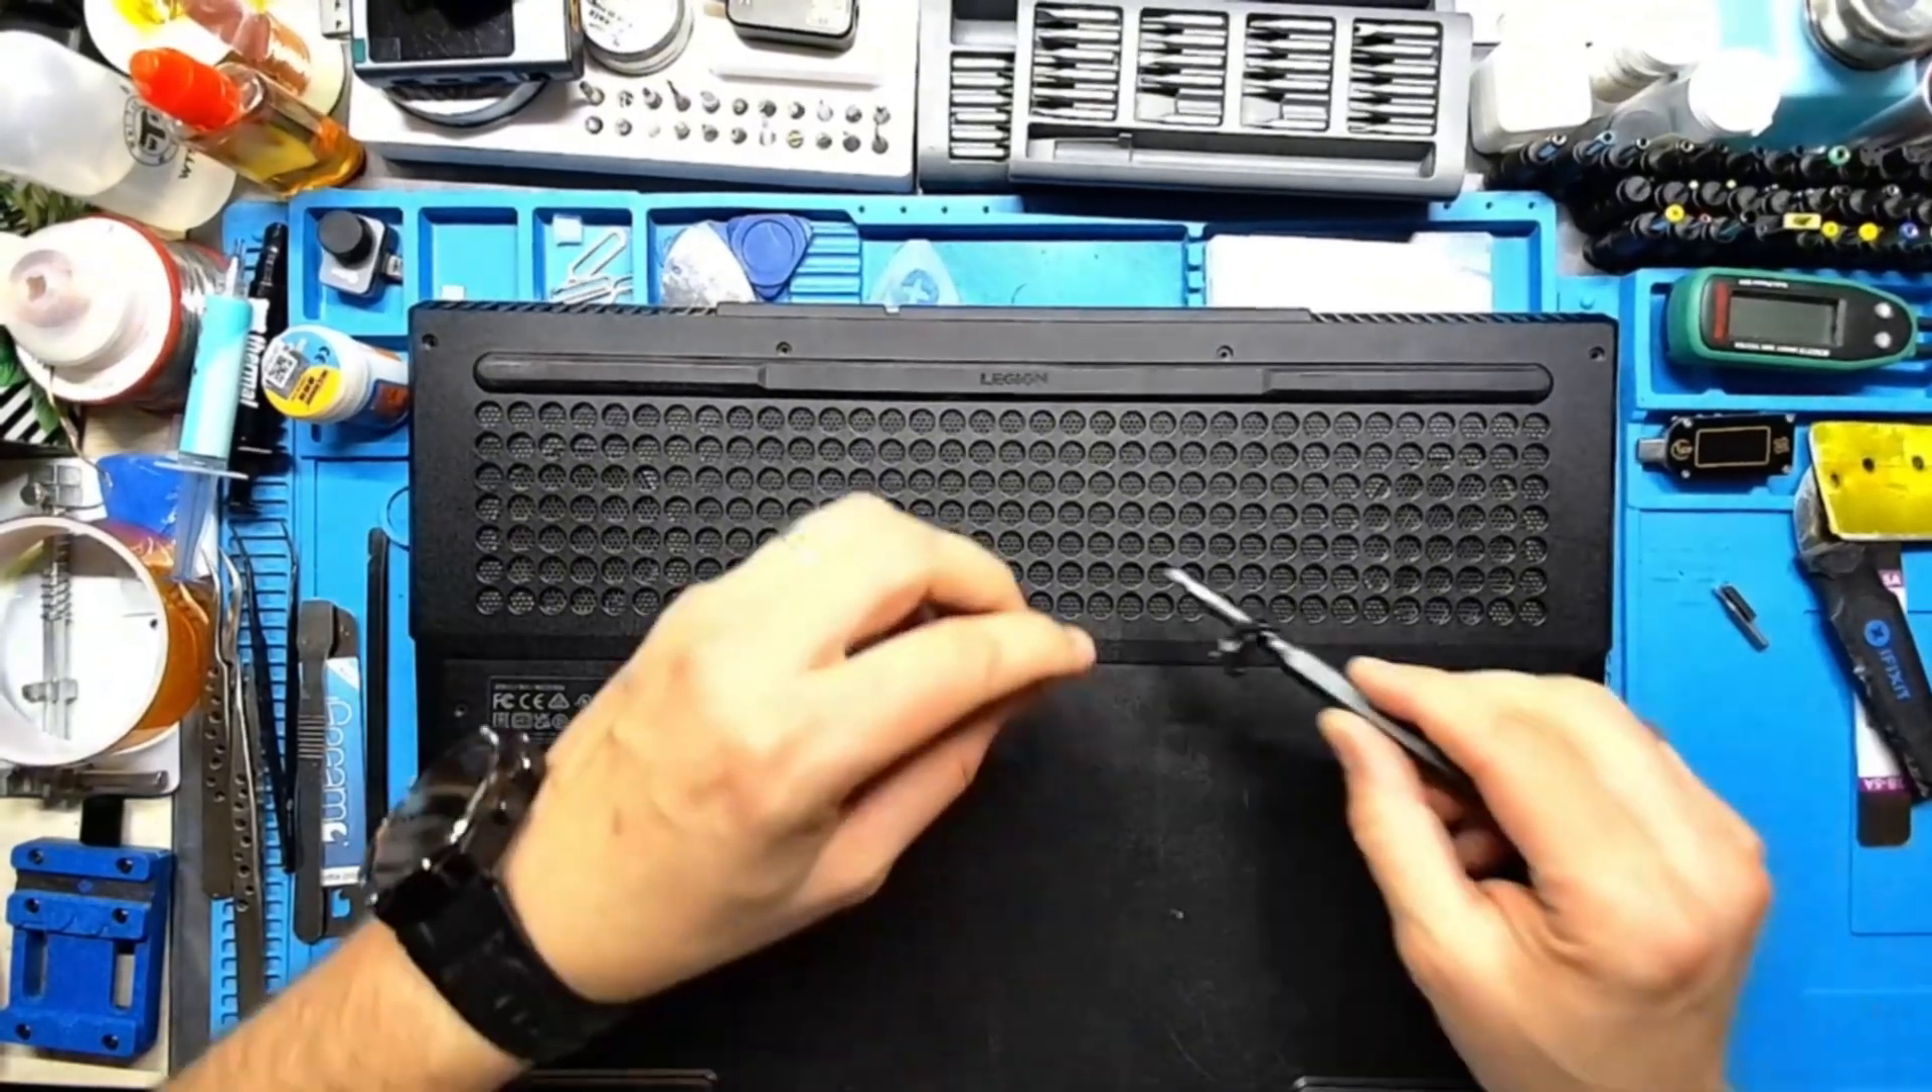Yeah the back cover is in place.